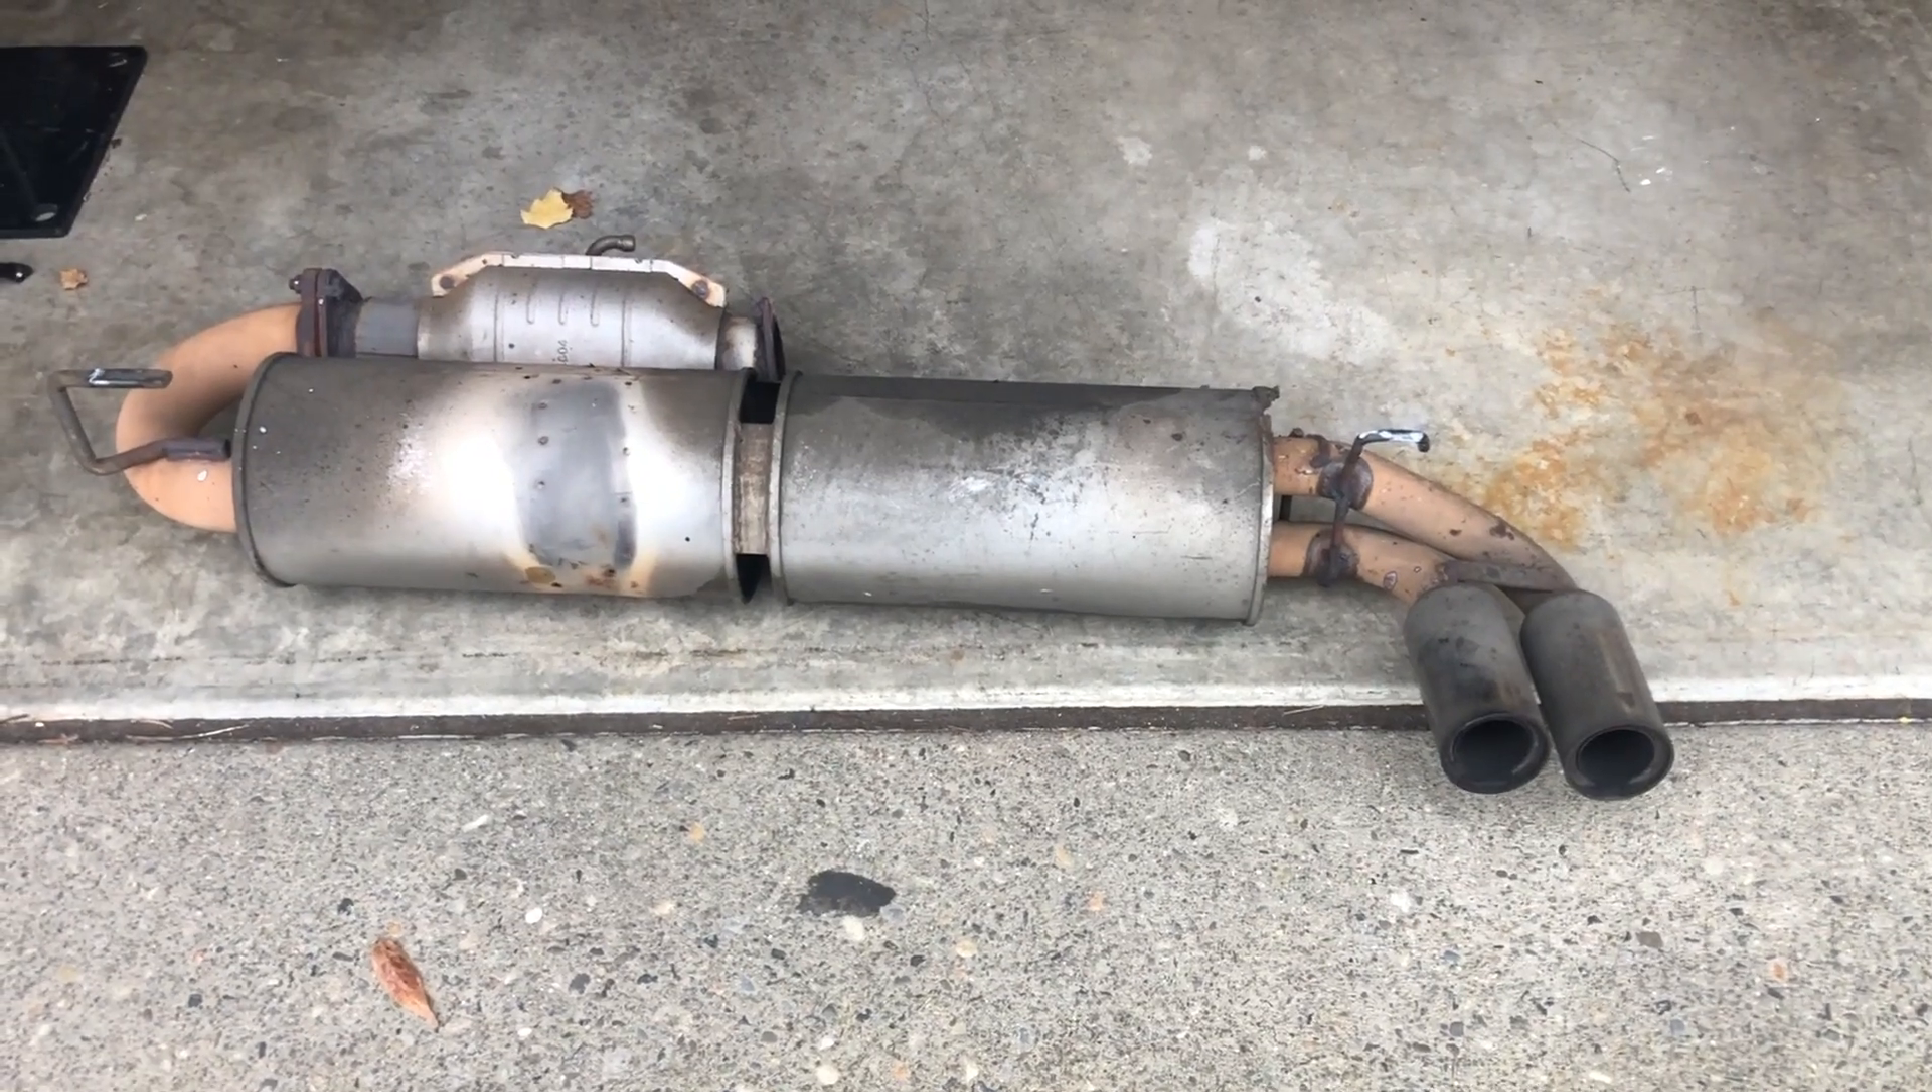Okay so i got the entire muffler off.